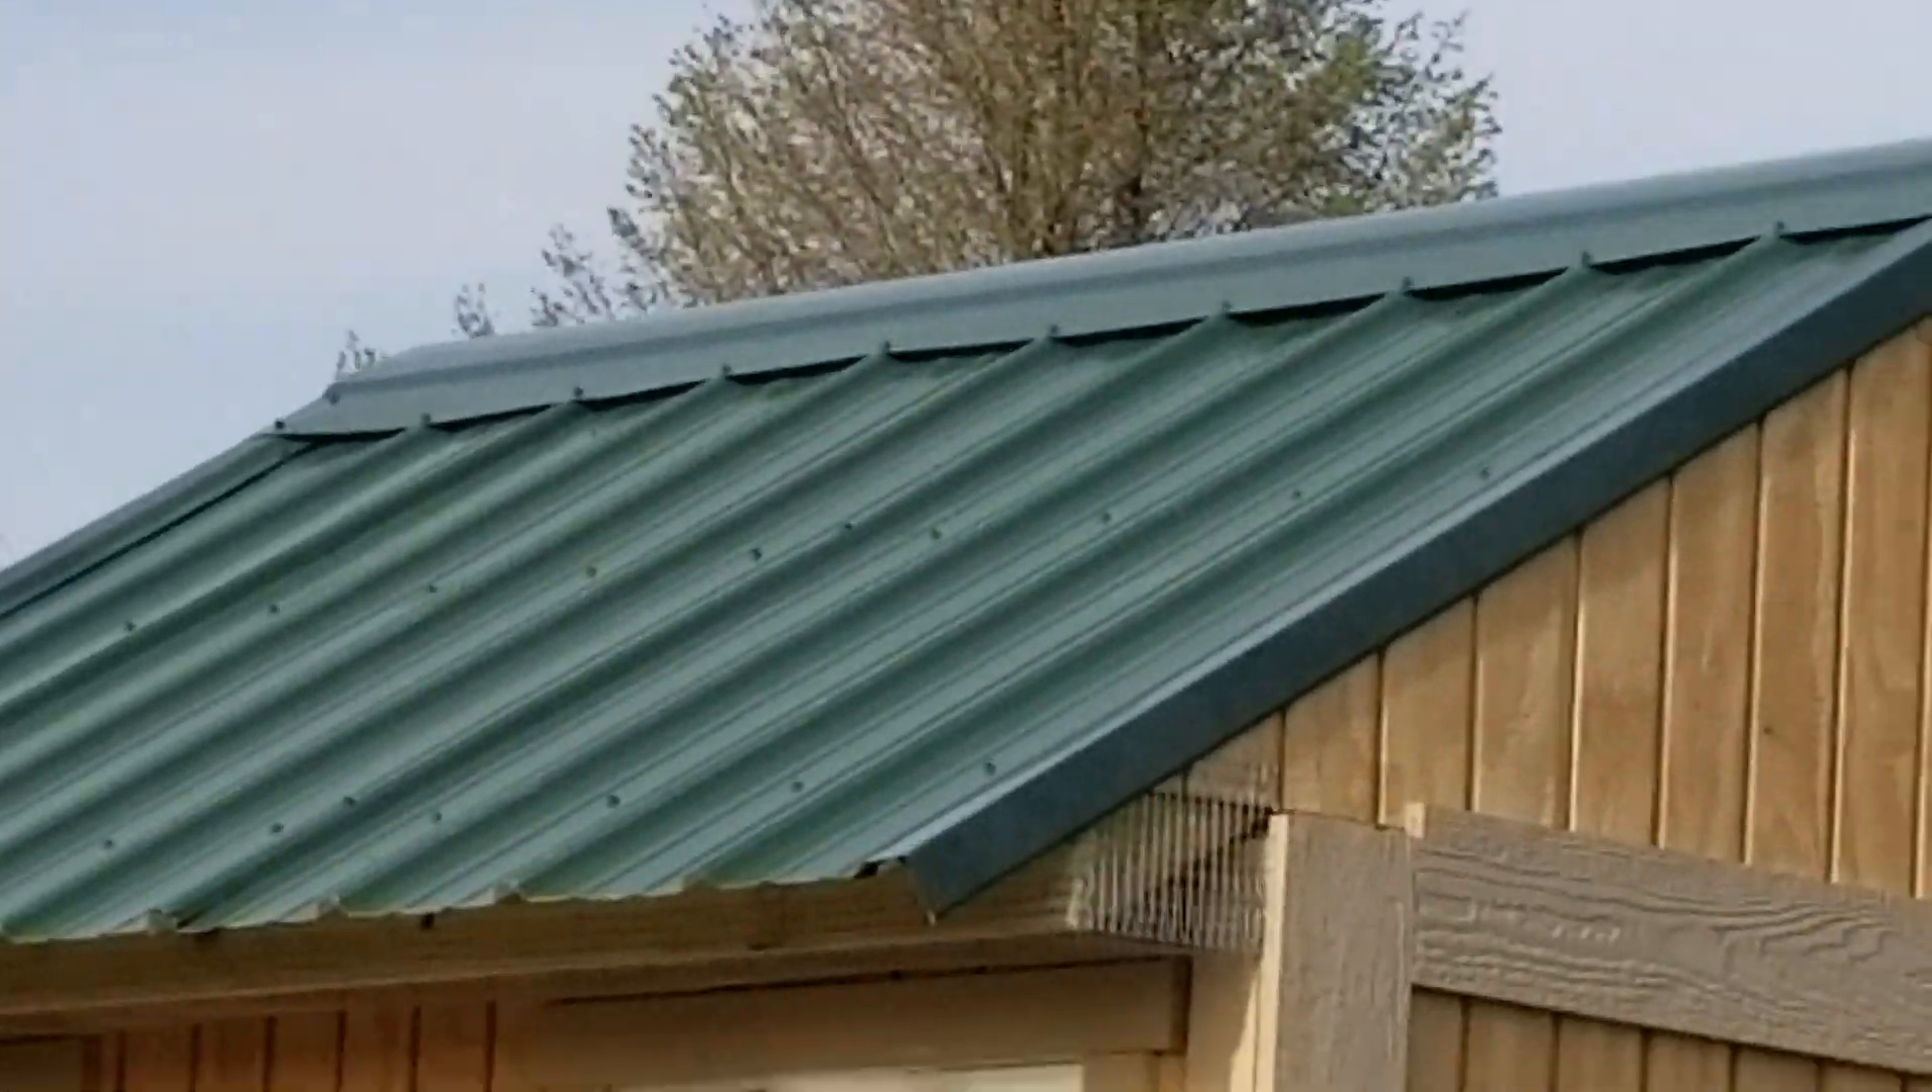We have the ridge vent installed at the top. We have our flashing installed here on the edges.